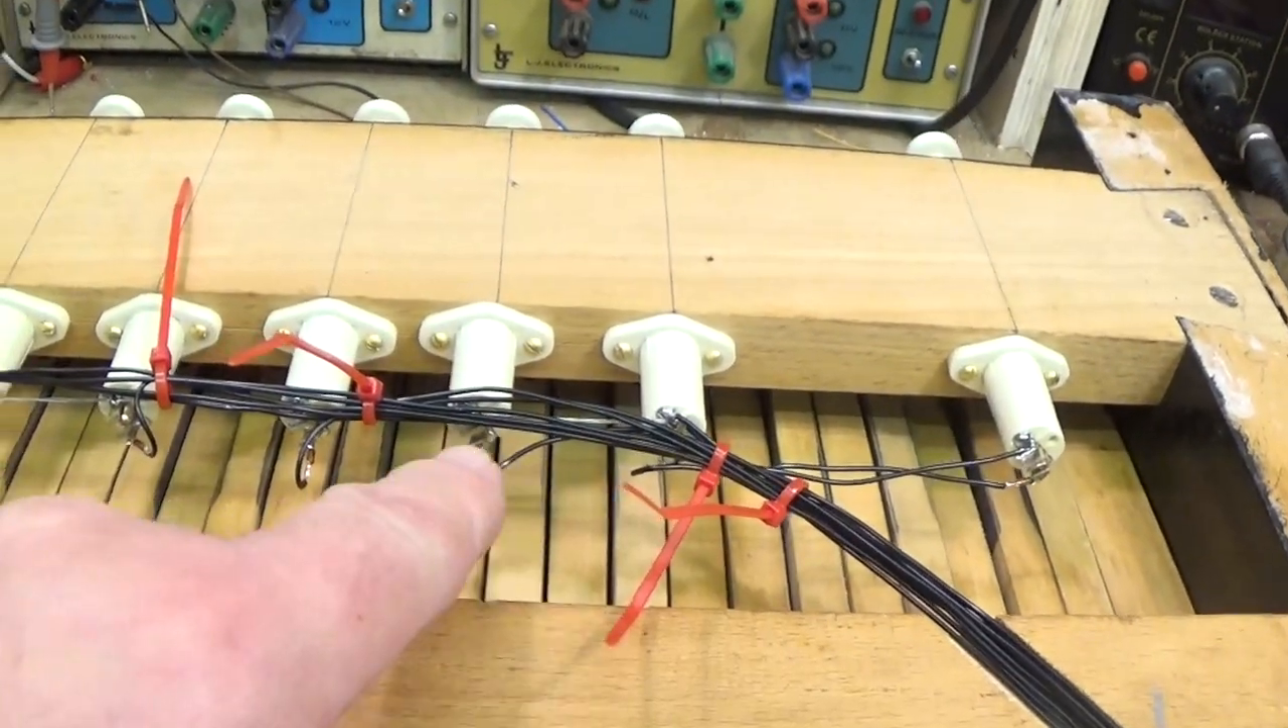So I've got the zip ties on now holding our cables together and just keeping things roughly where they're supposed to be.